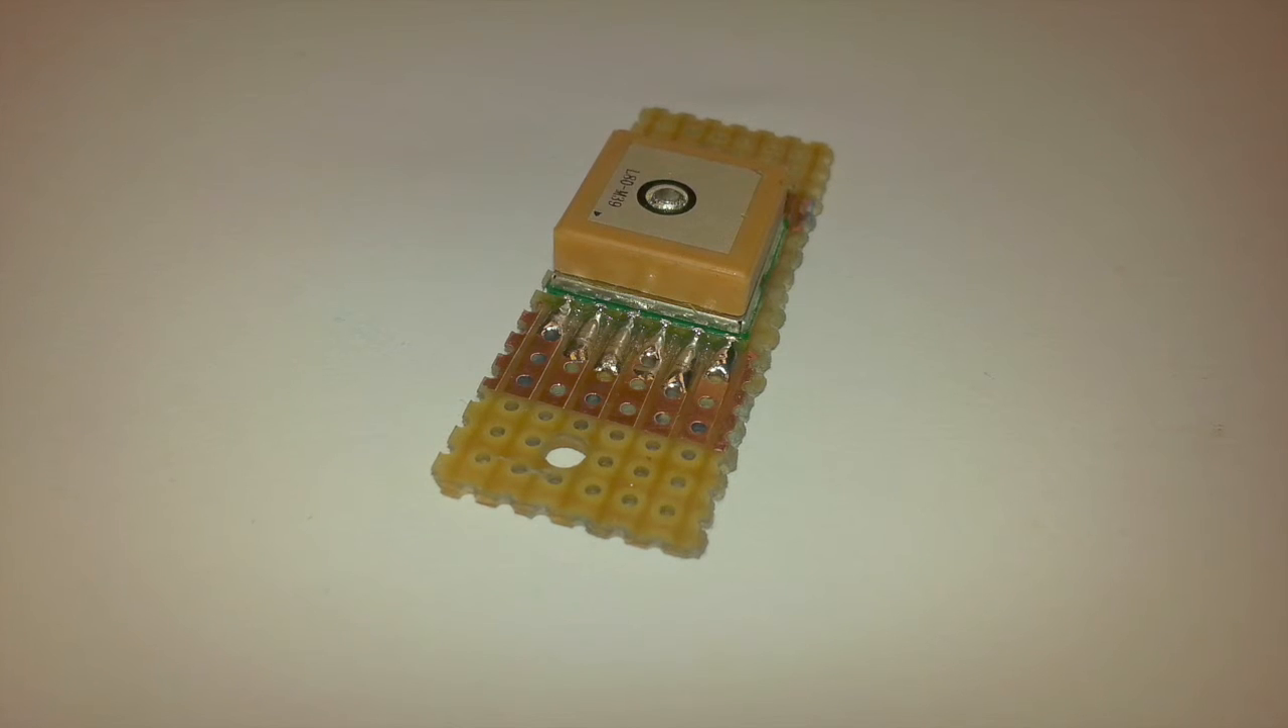I pressed on with the good PCB and soldered the GPS module to it.